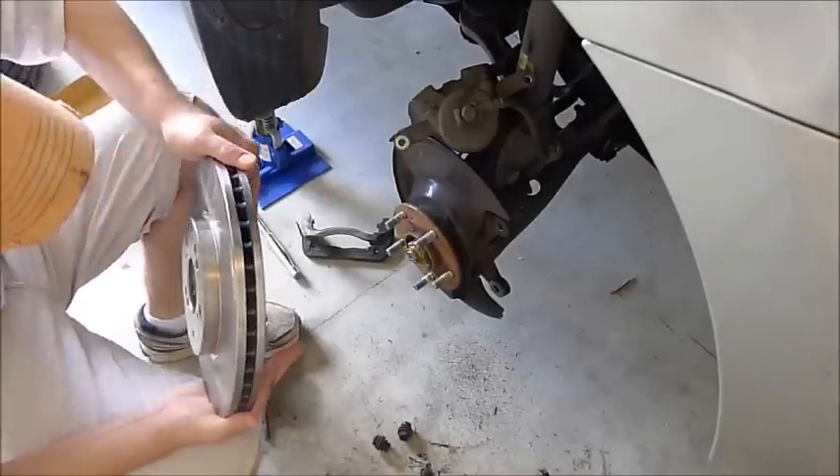Okay, so we got the old rotor off.